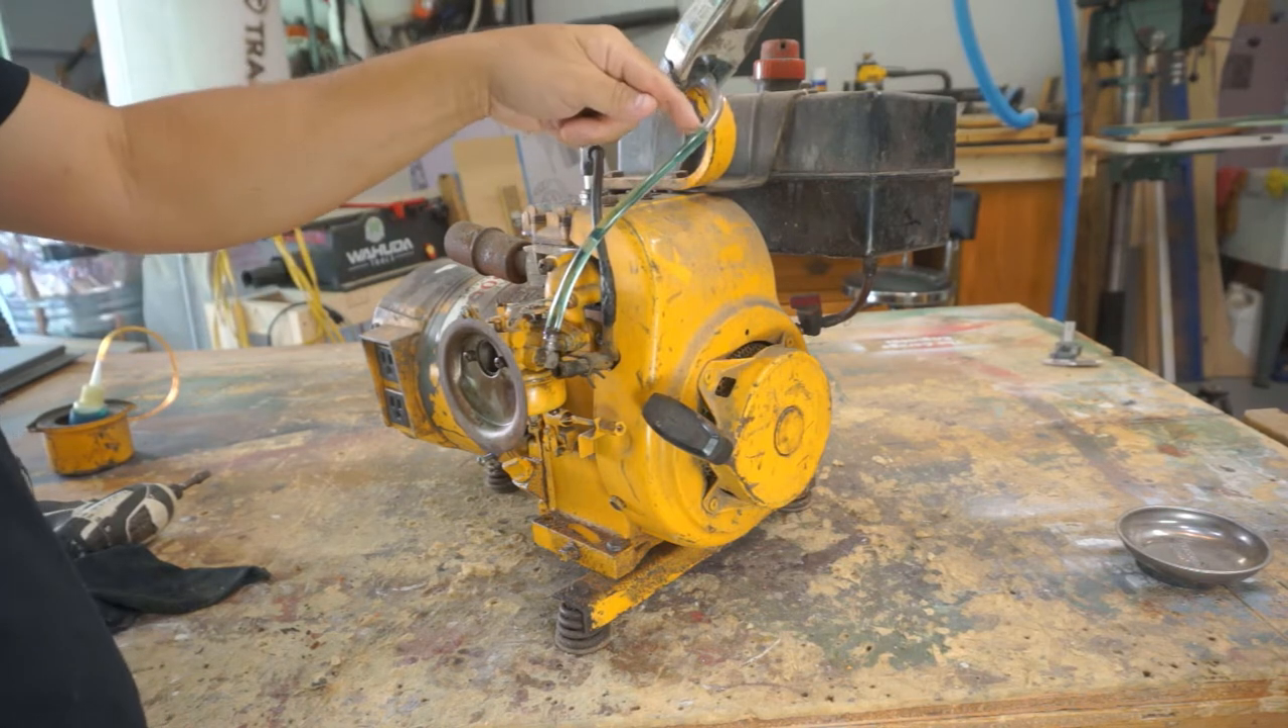So I took off the fuel line. I added just a clear hose.